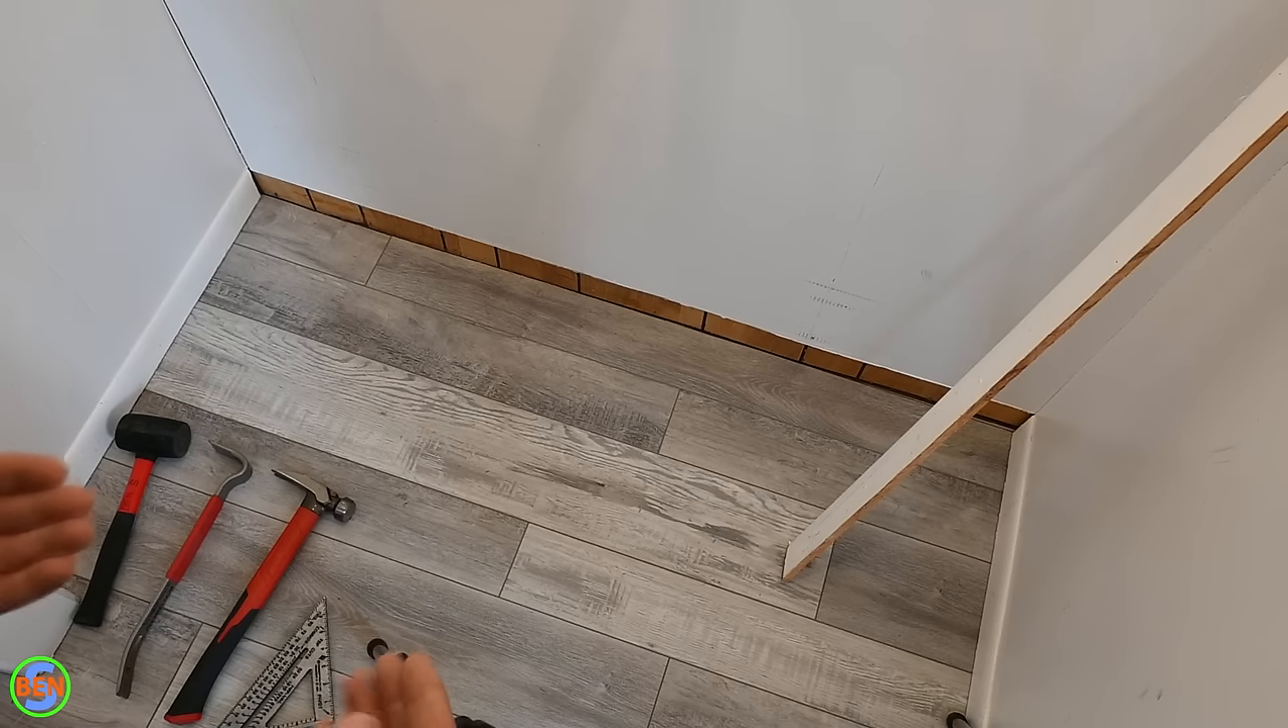You can see we've got this last piece of baseboard here to put back in.